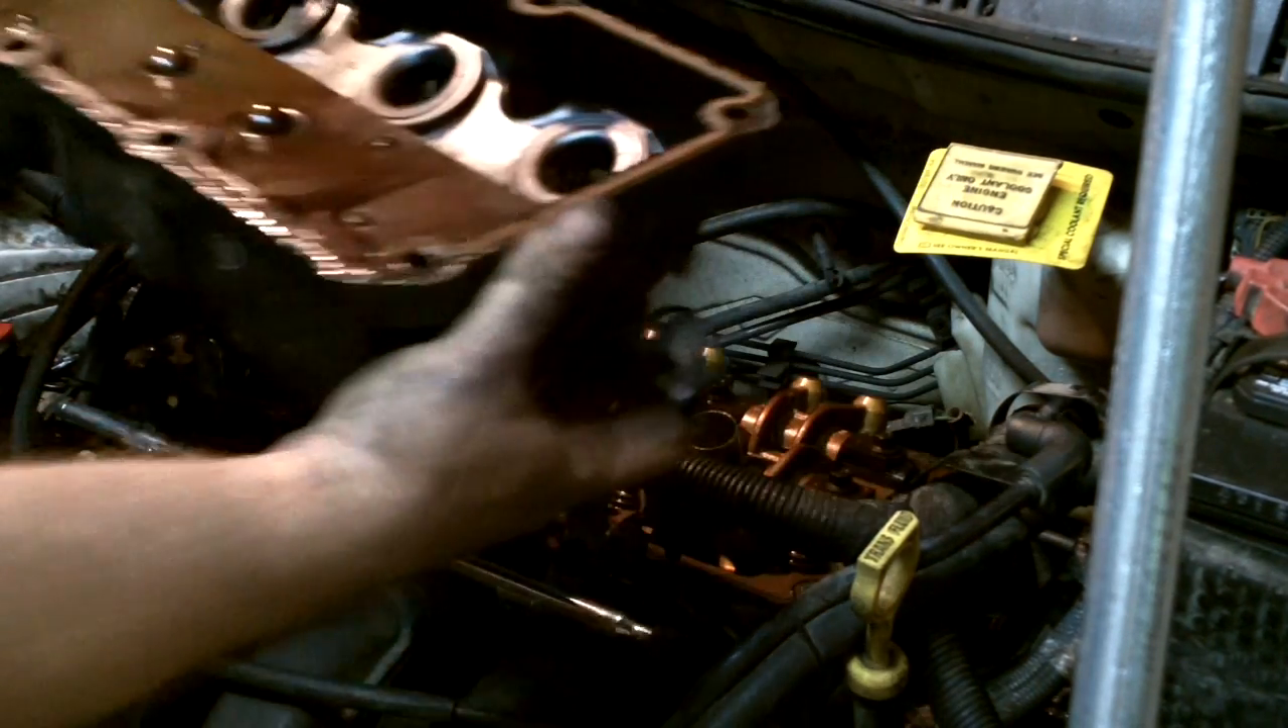And that is the valve cover off.